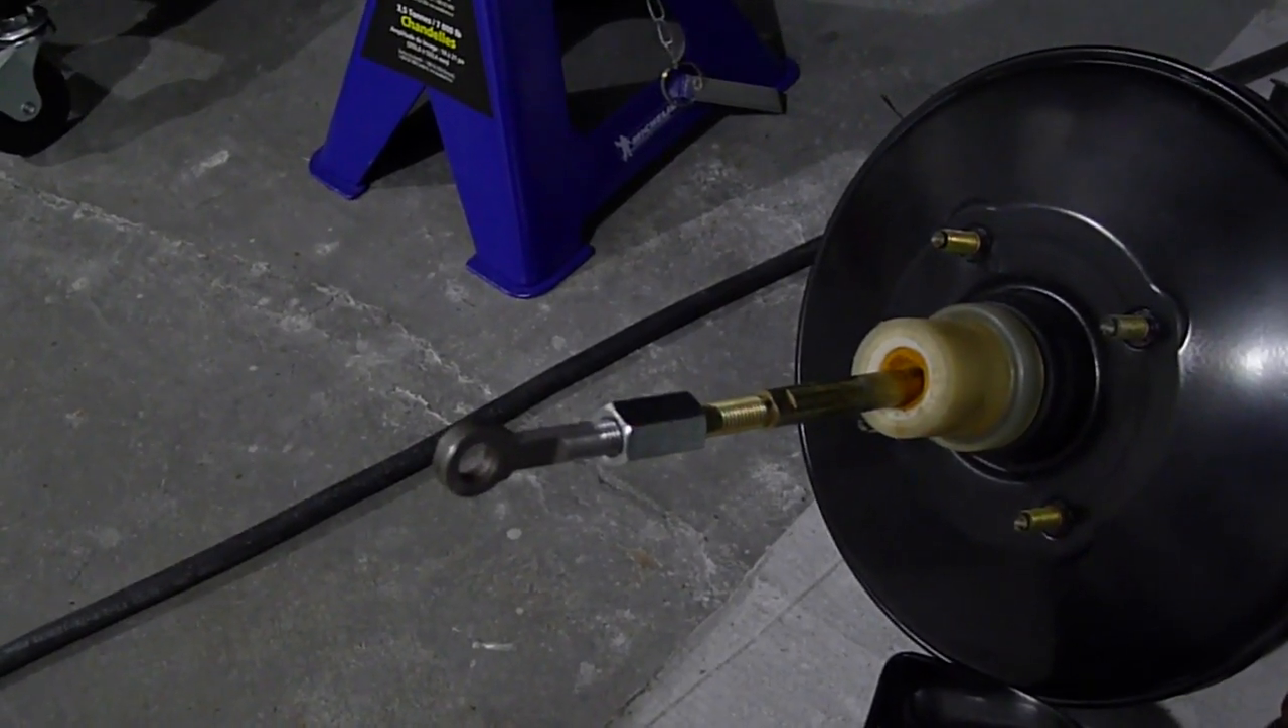So what I've done here is I've taken the old 83 GTI clevis from the old servo and I've cut it off, threaded it, kind of coupling that to the new one.